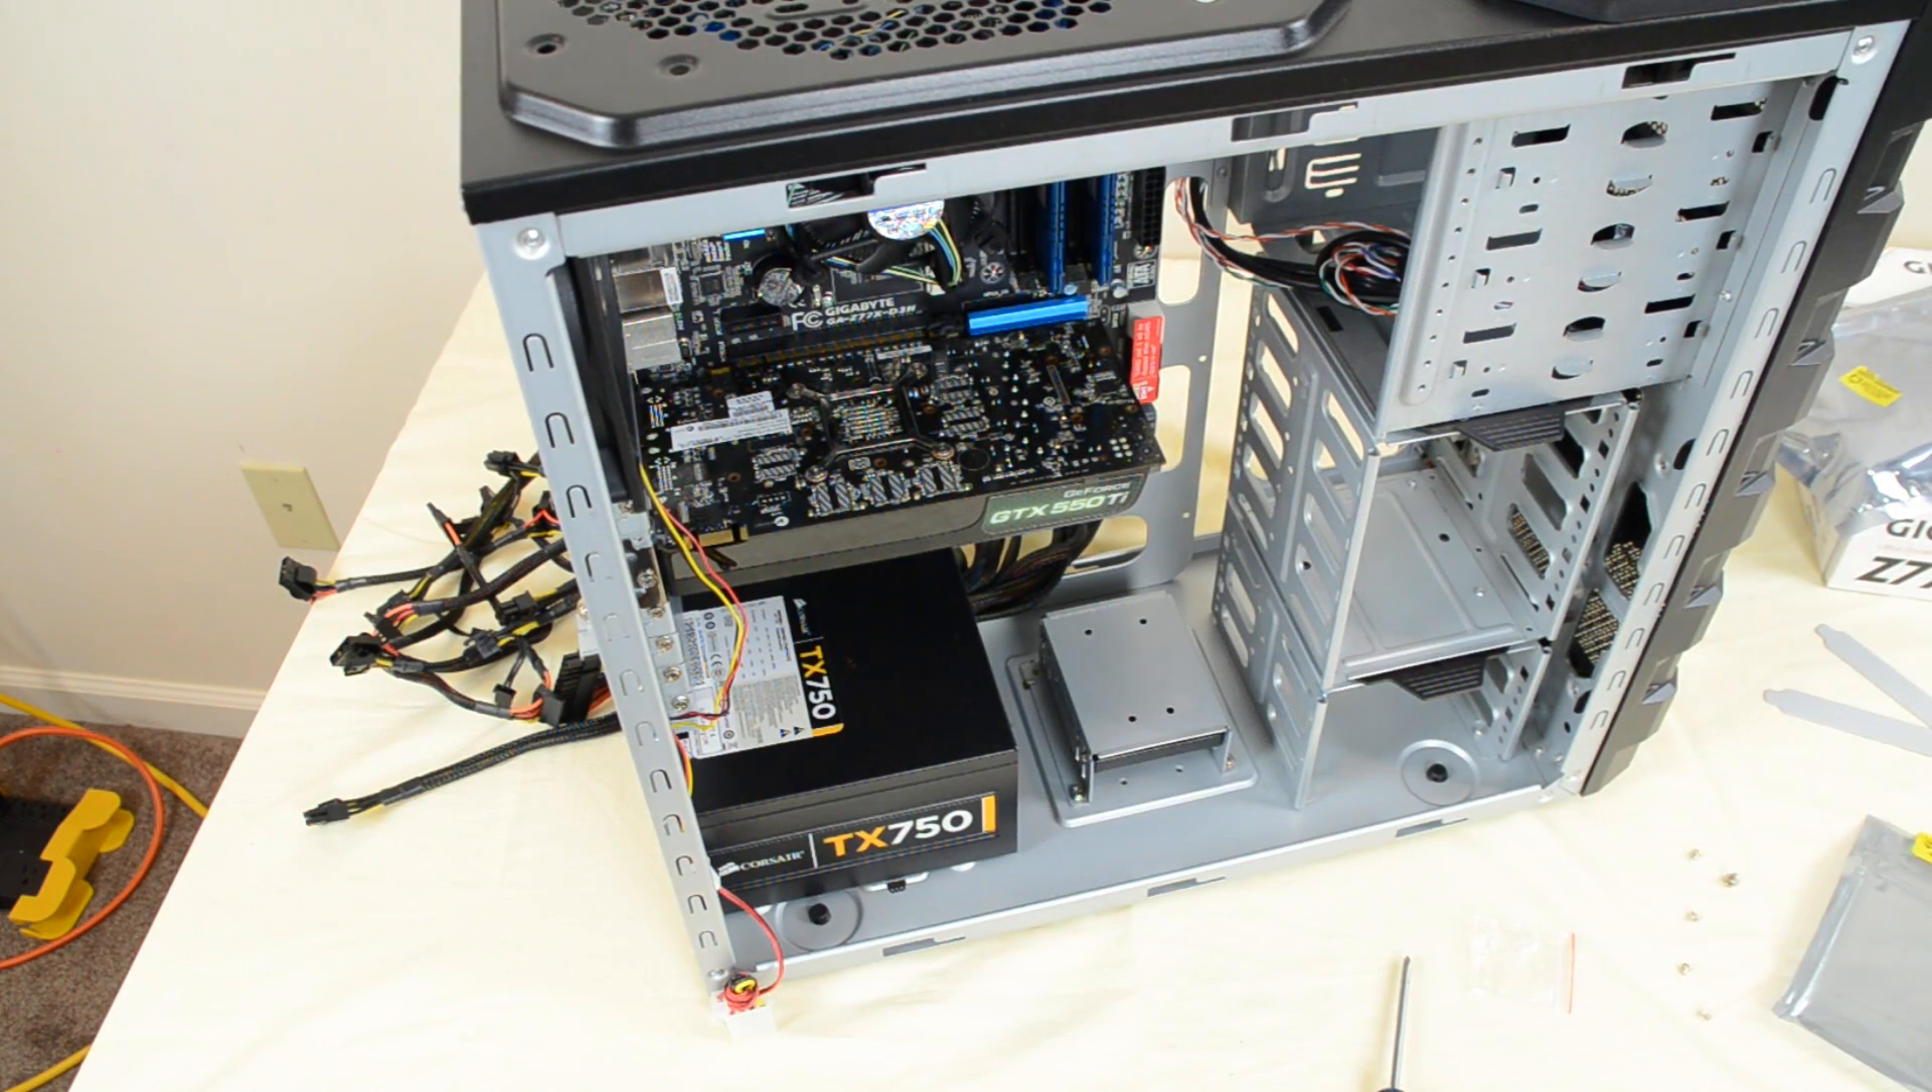Right so our graphics card is installed and now we're going to go for our wi-fi card while we're at it.